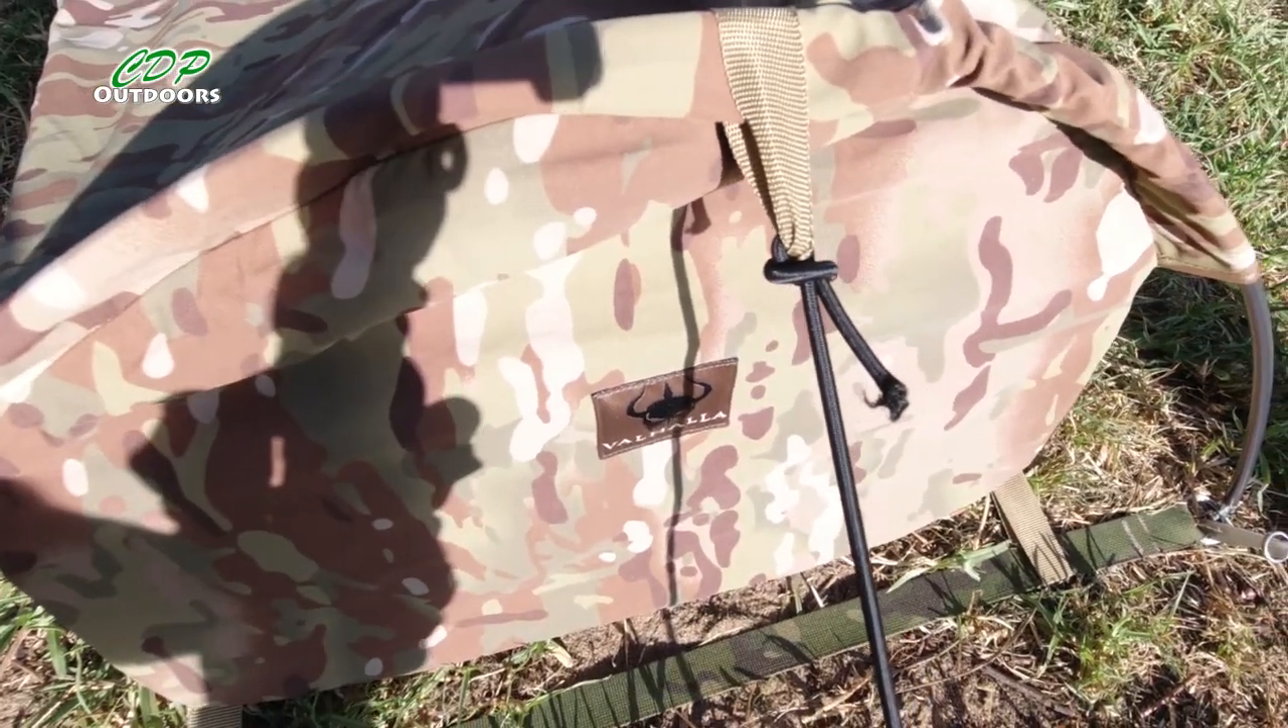That bungee's gone up to that tie-out point.